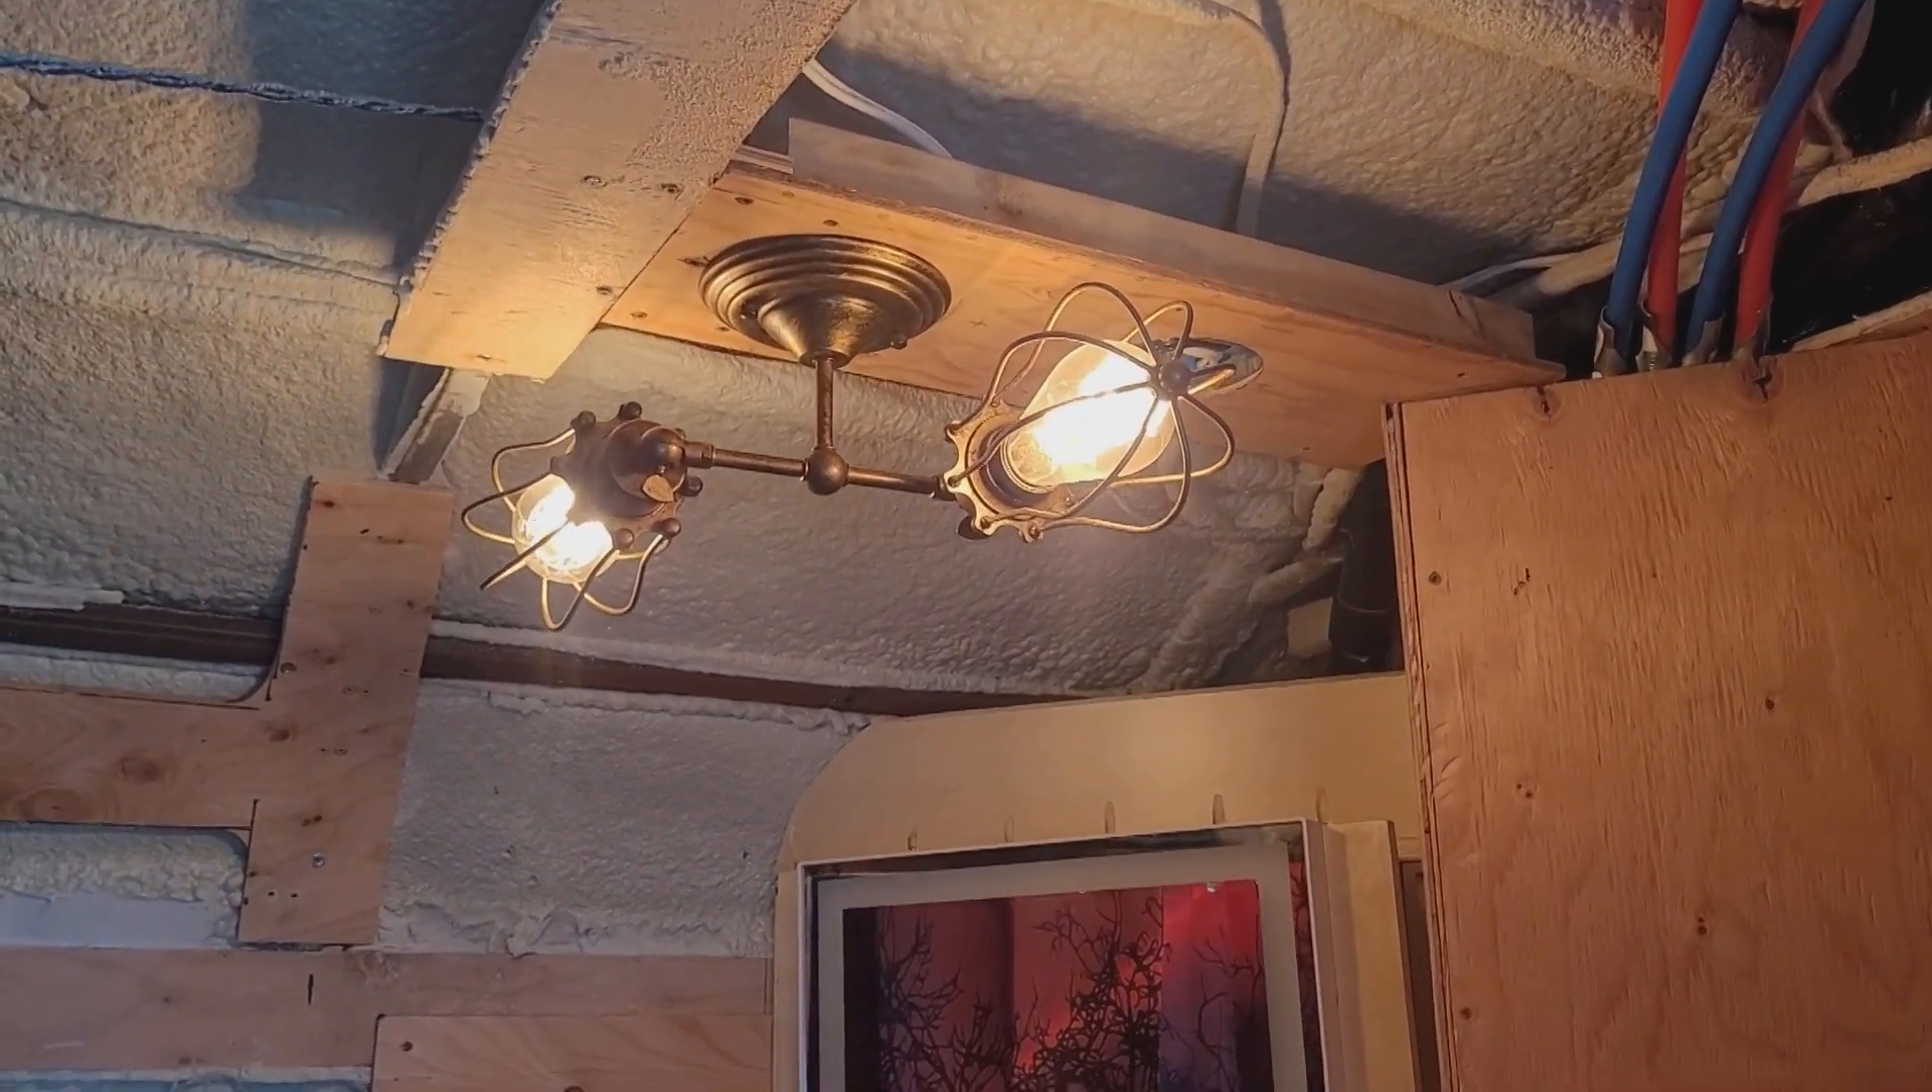I haven't got the ceiling in here yet.